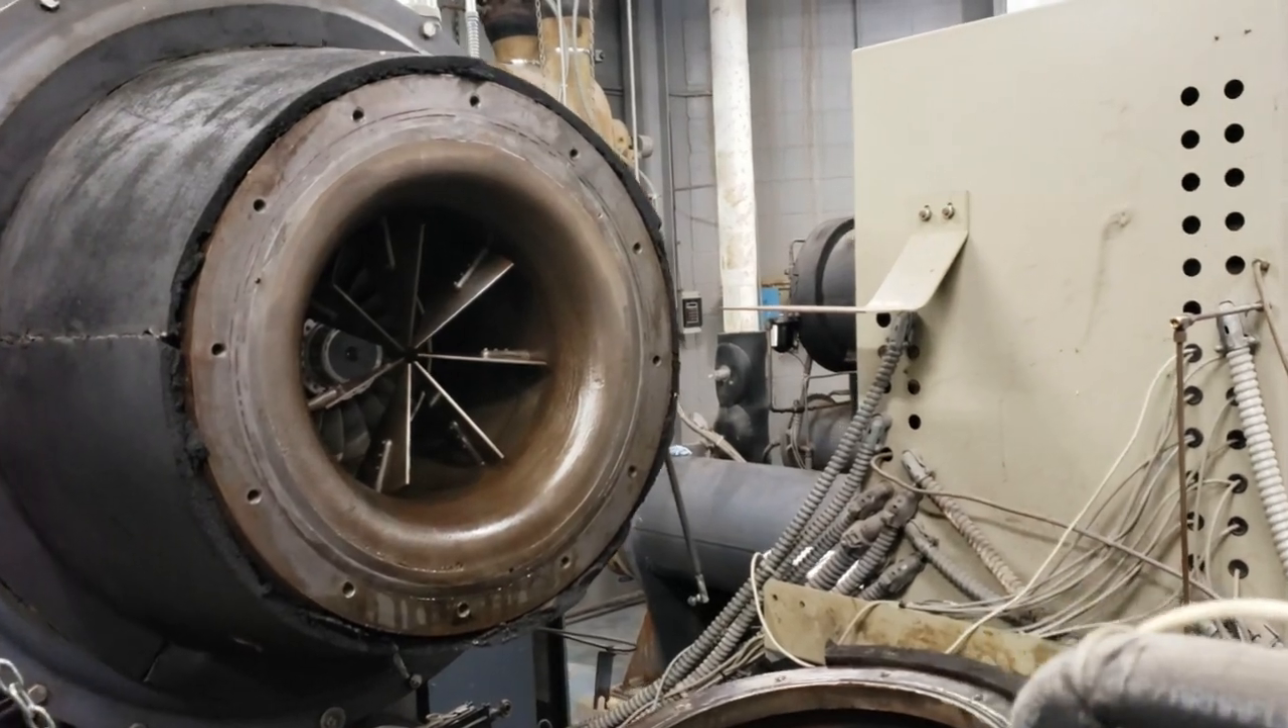All right, so, we got the suction elbow off.